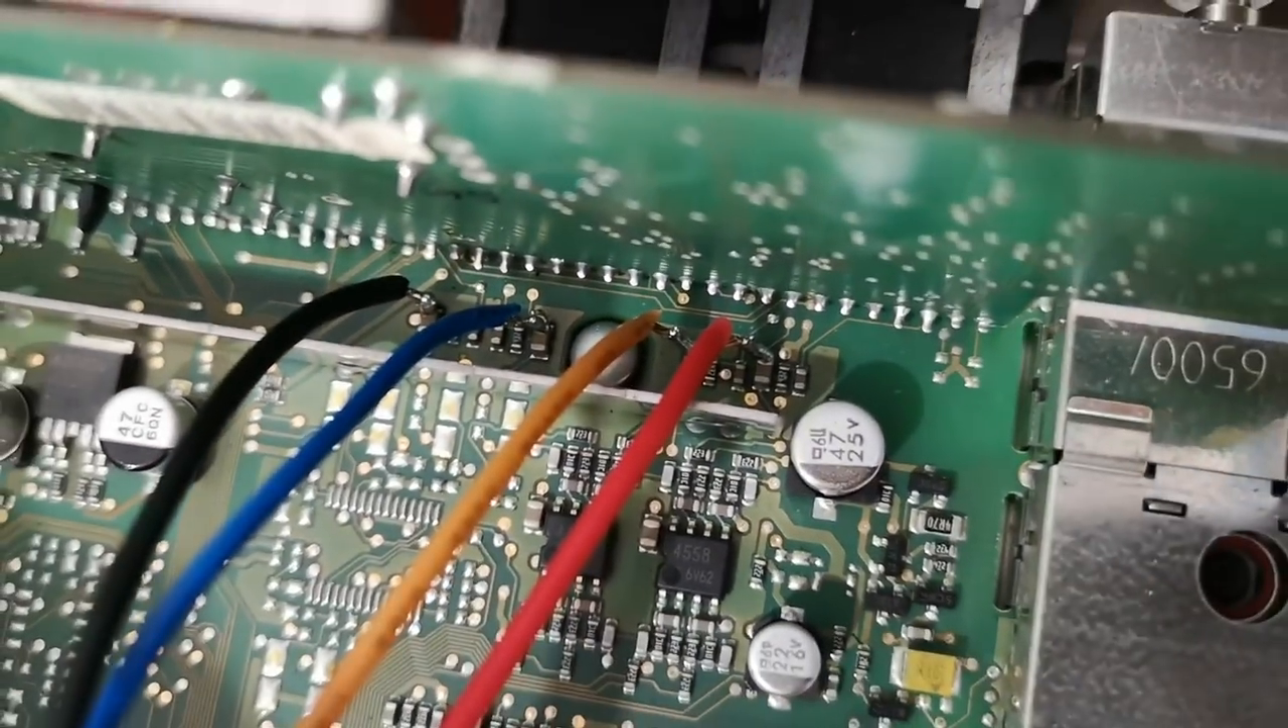No i słuchajcie, mam przylutowane już kabelki.